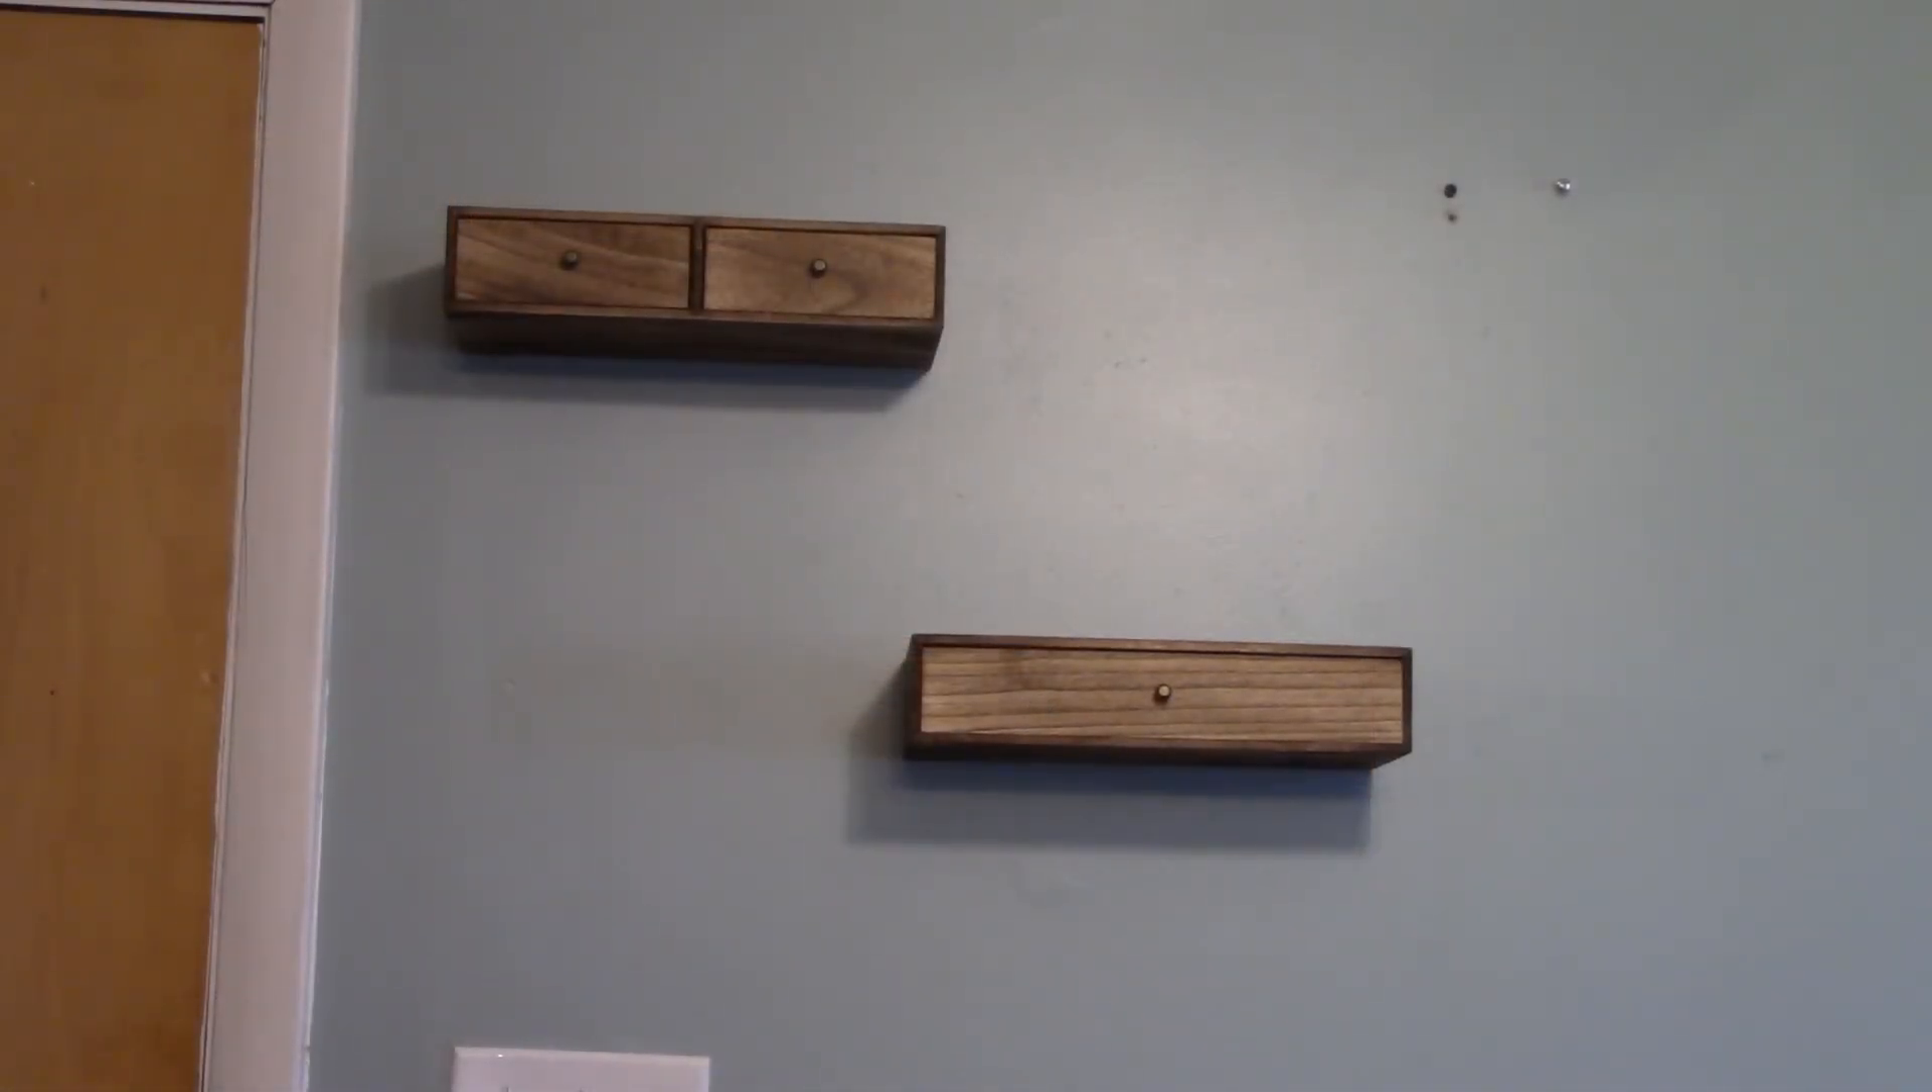All right, guys, now that we have our shelves hung, we're pretty much ready to go.